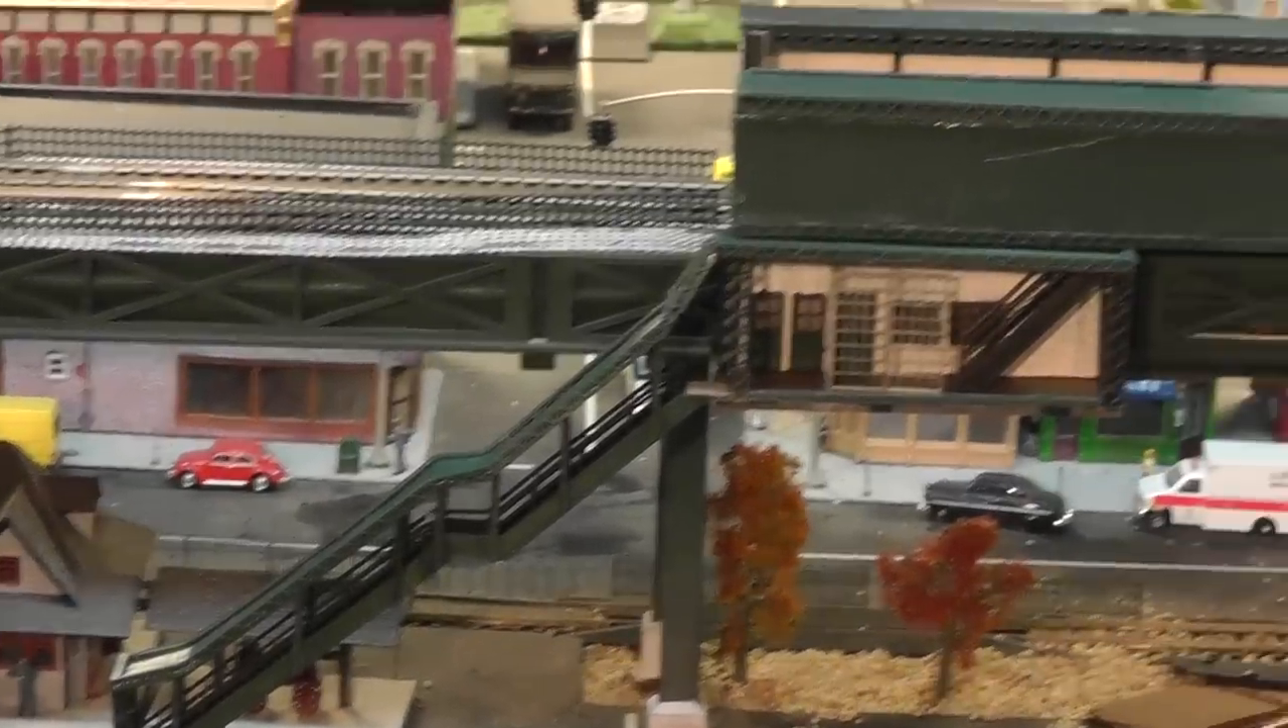Here's the stairs in place, and here's the outside of the station.